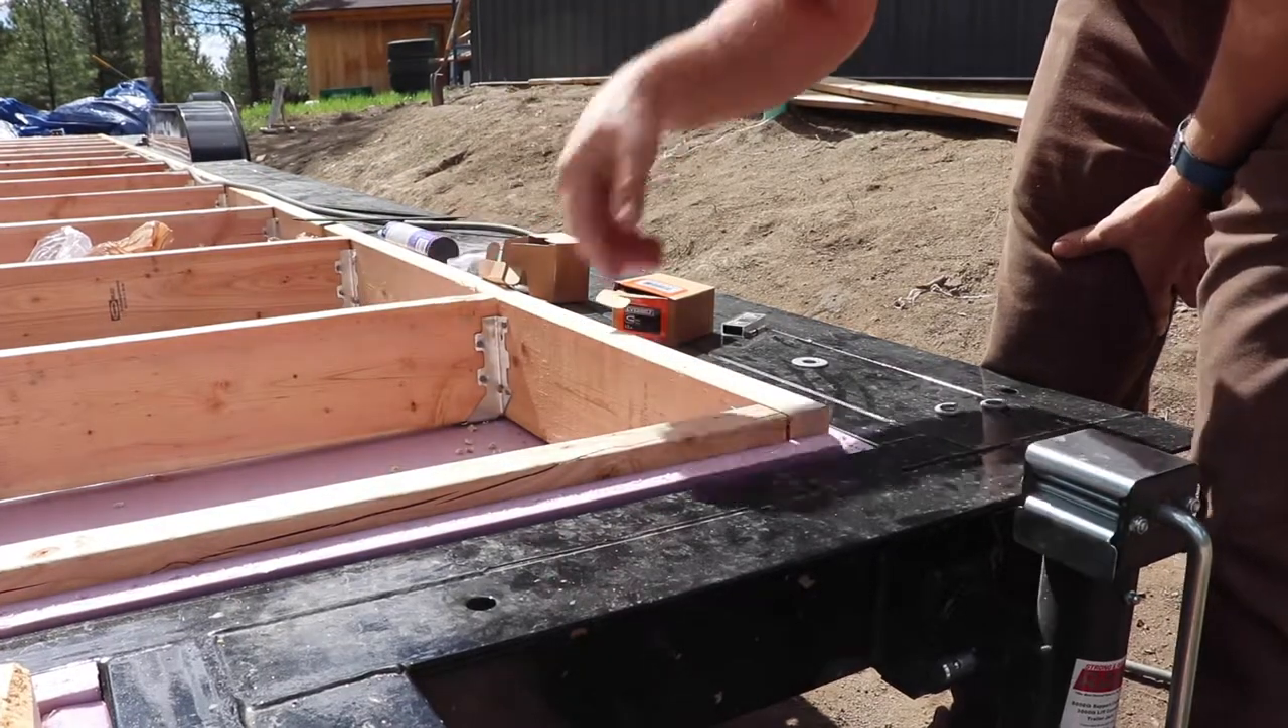24 on center, the floor joists are hung.